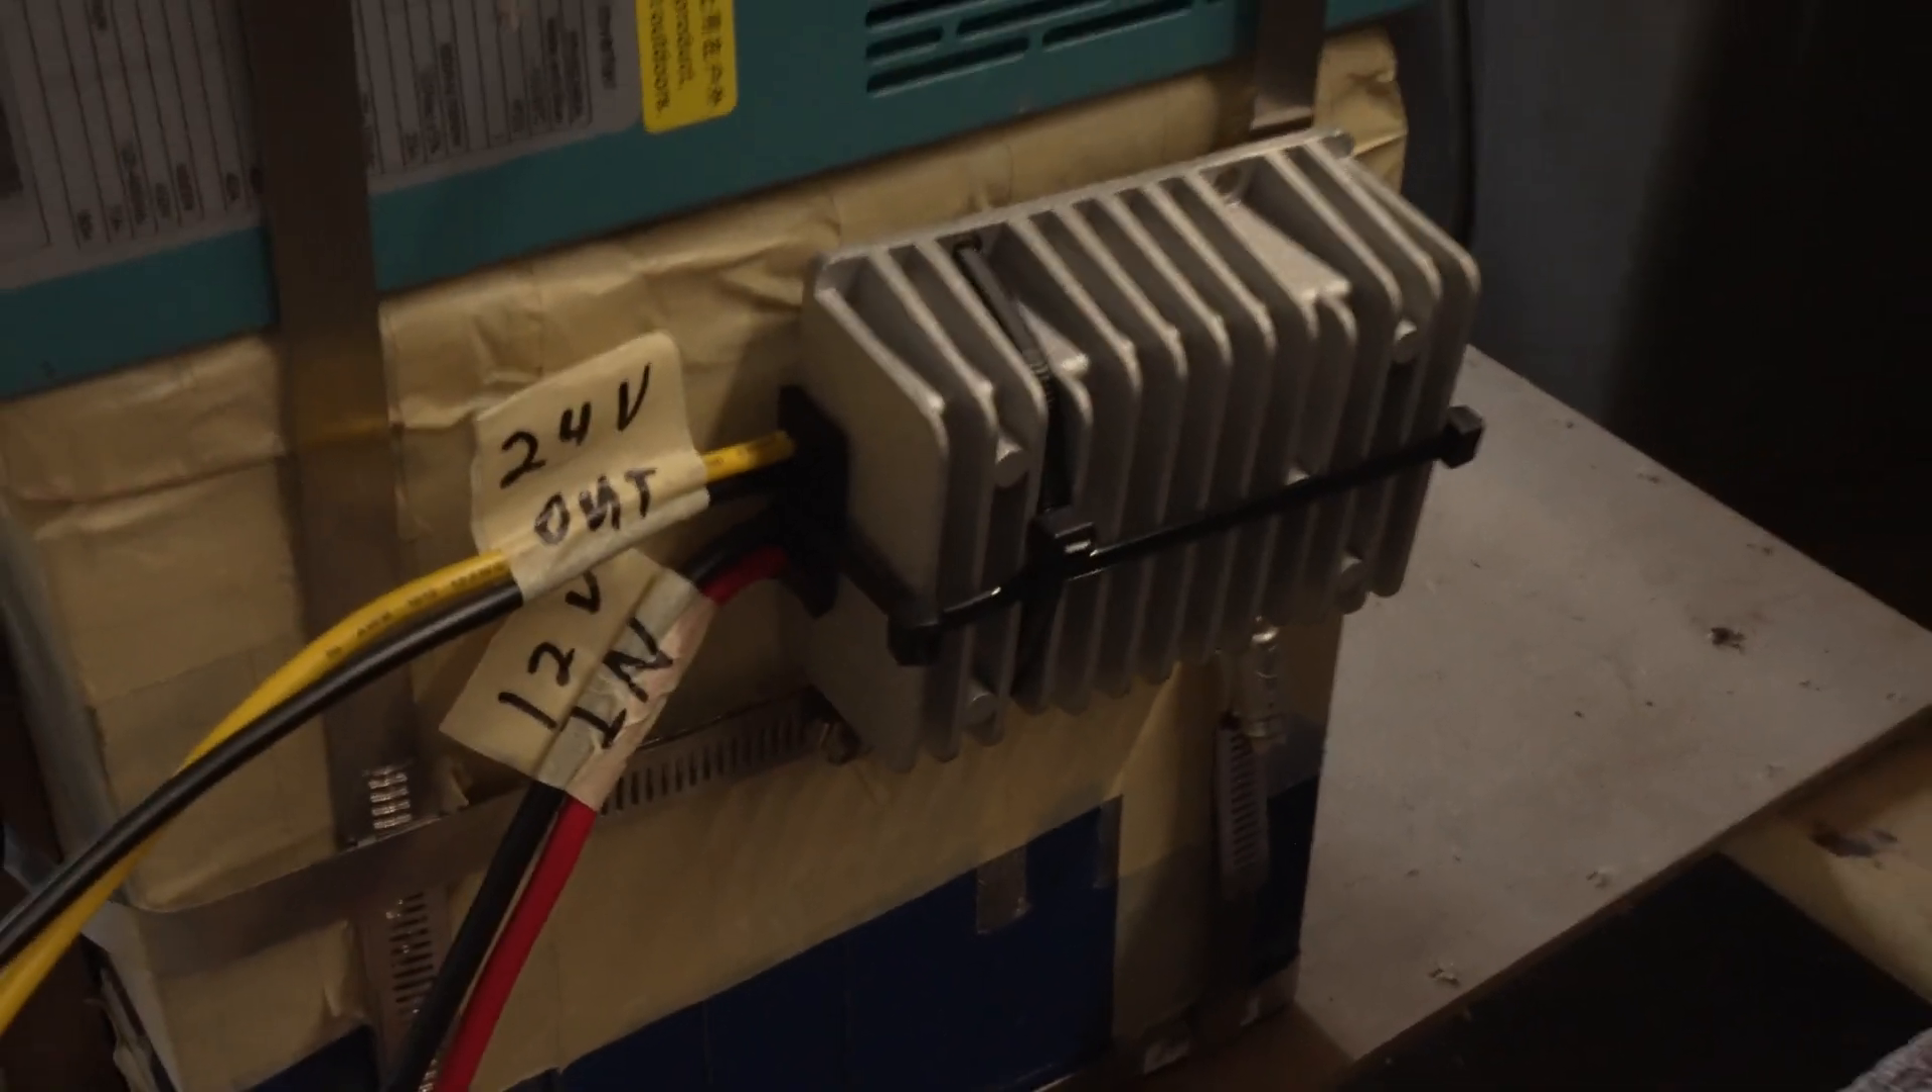Okay, so what I did here is I mounted the module, as you can see, with the ties to make it easier. And I did the same thing on the other side with the other module.